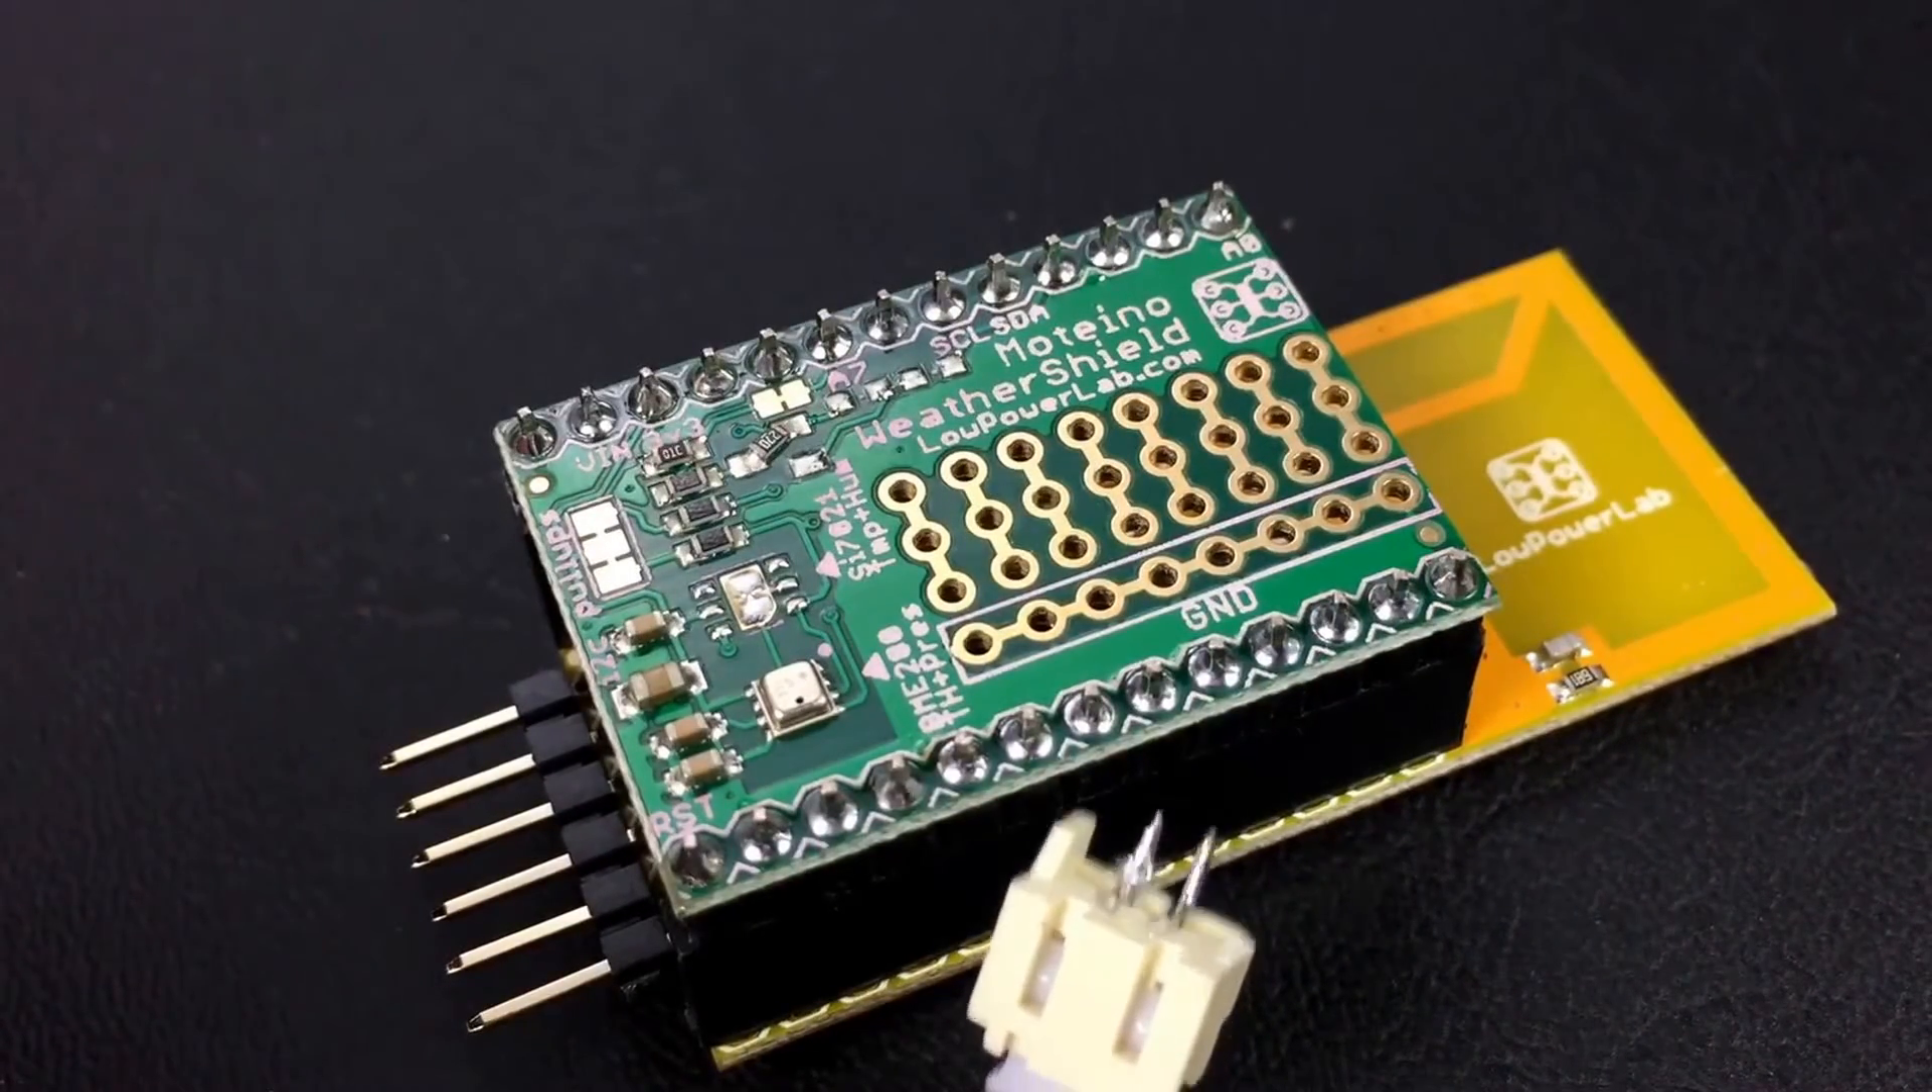So almost done. Last thing I have to do is this power connector.